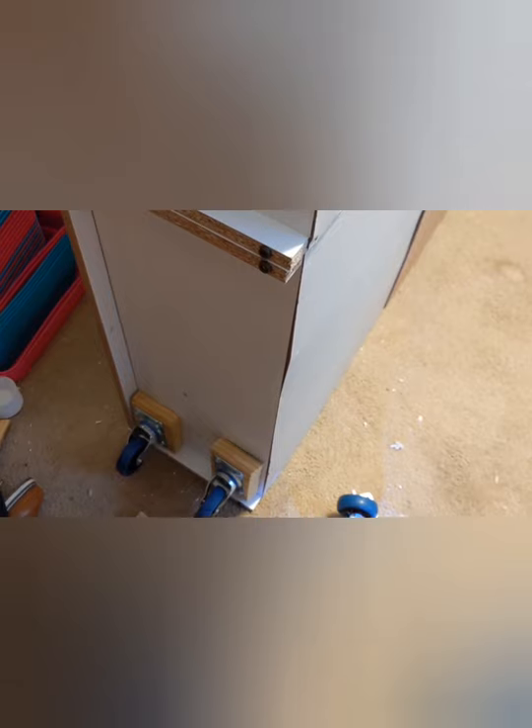All right, guys, this is how I've attached the wheels, or should I say my husband has helped me attach the wheels.